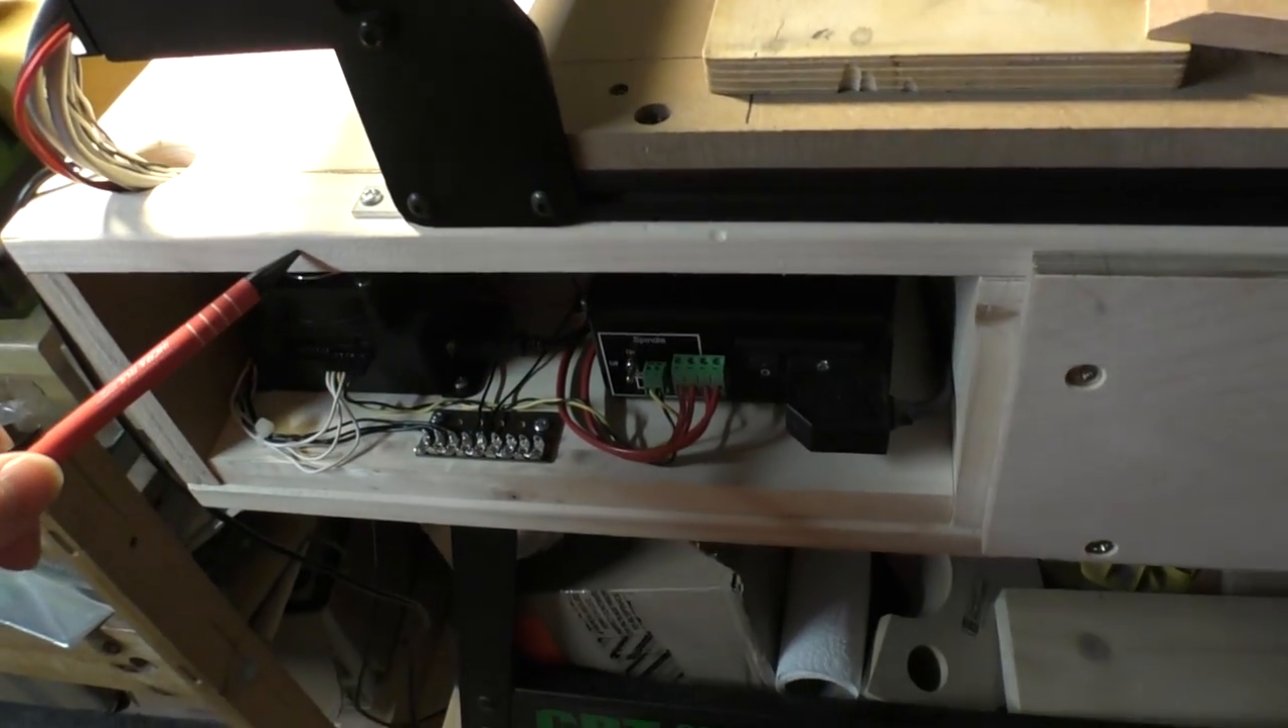I still need to put a front panel on here to keep the crud out.